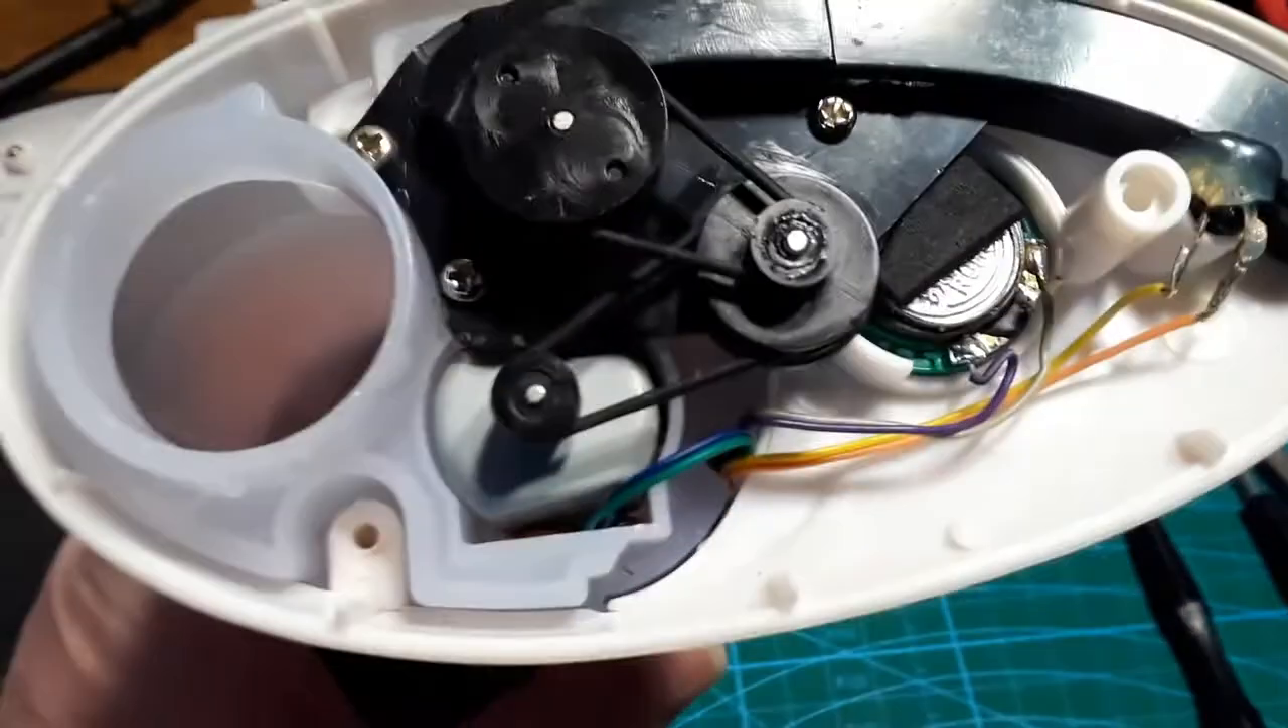So both the belts are now back in place.